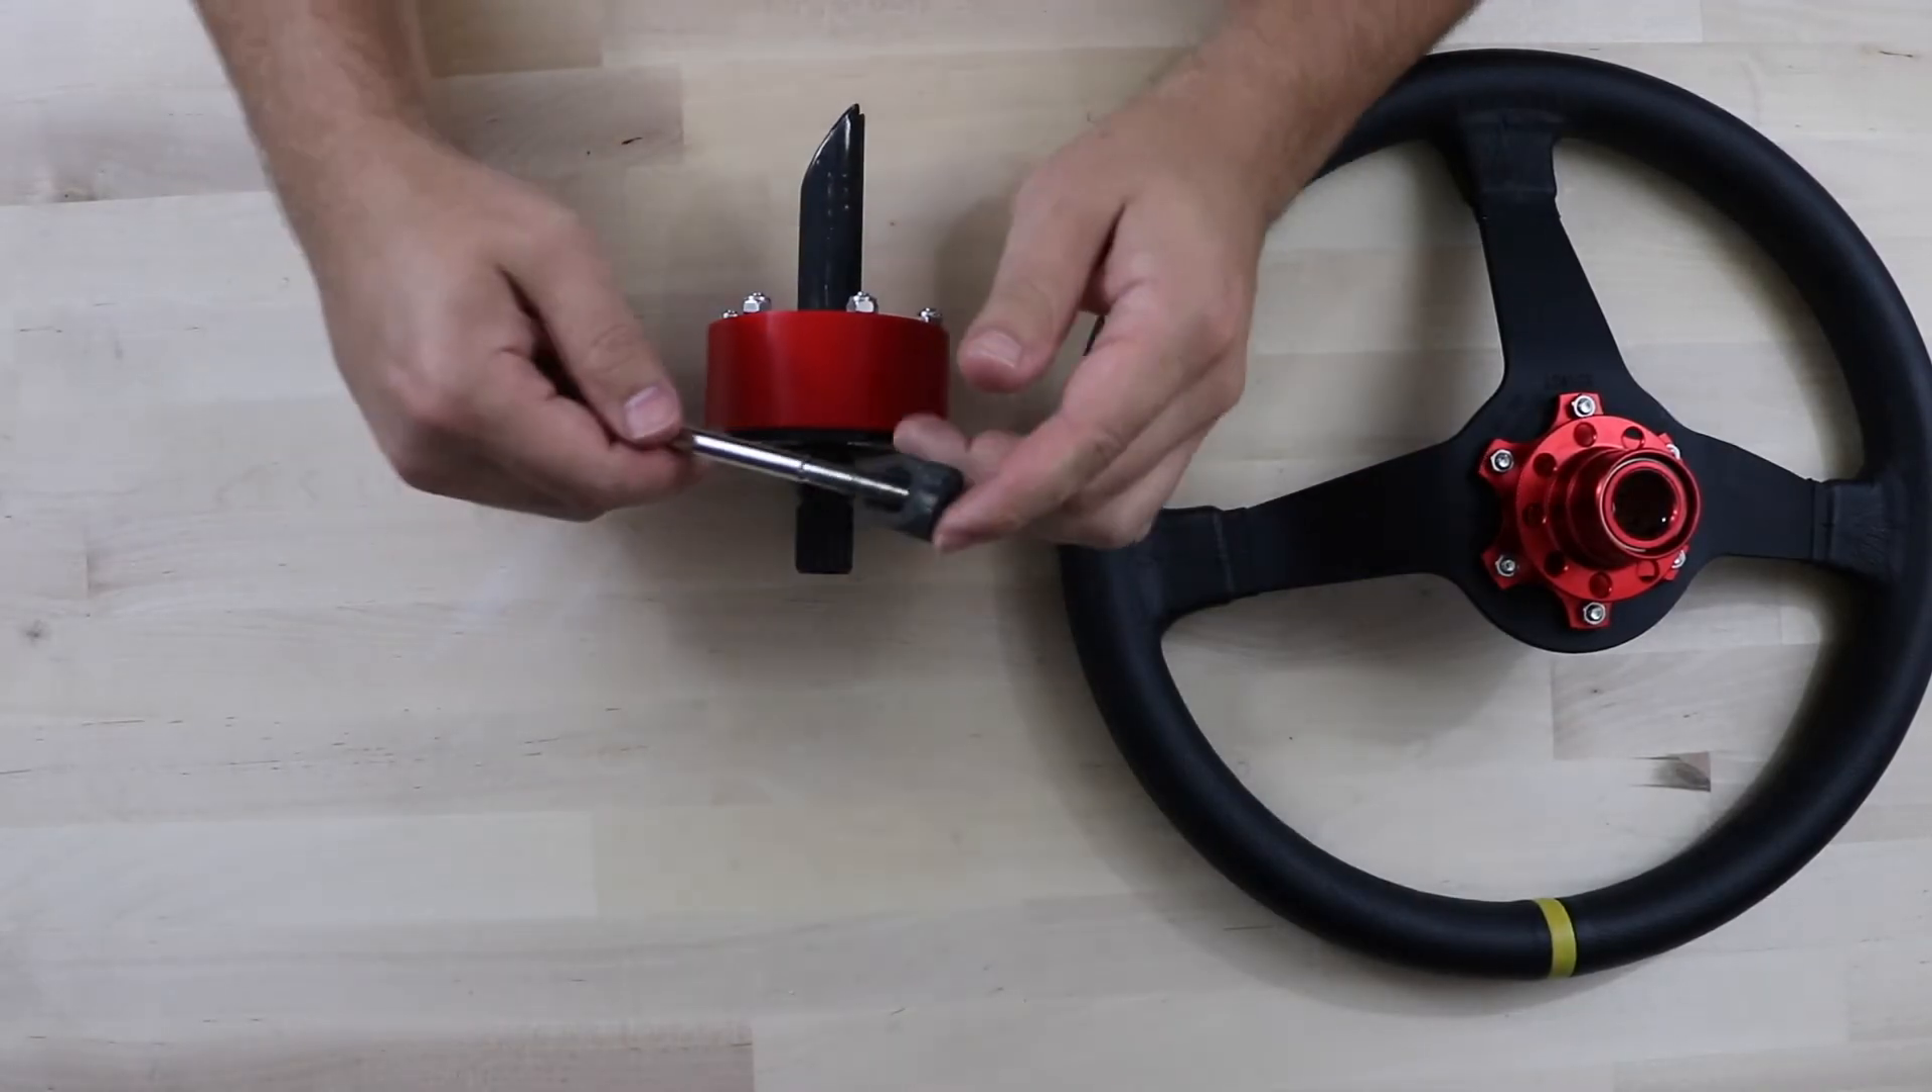We've got our Sparco steering wheel quick disconnect on.